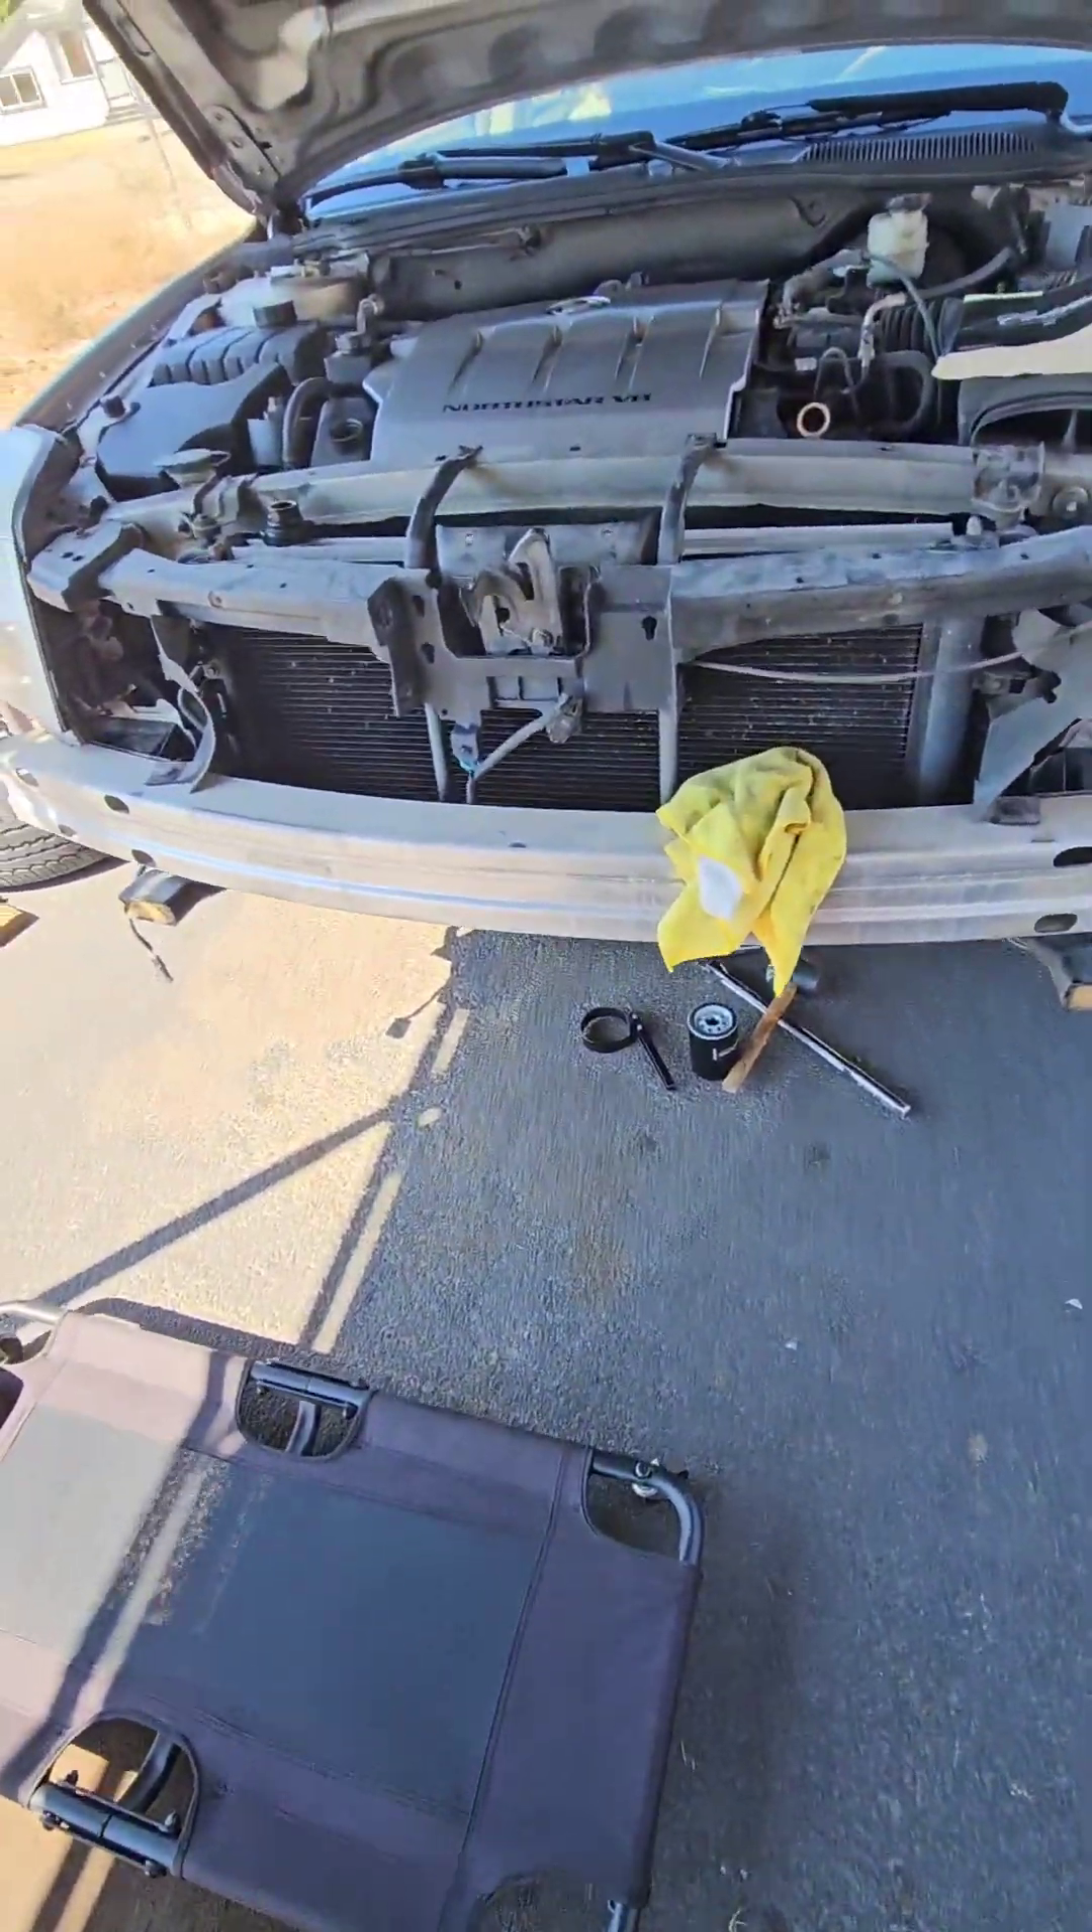Now as you can see, I've got the bumper off this one, I'm doing some other work.